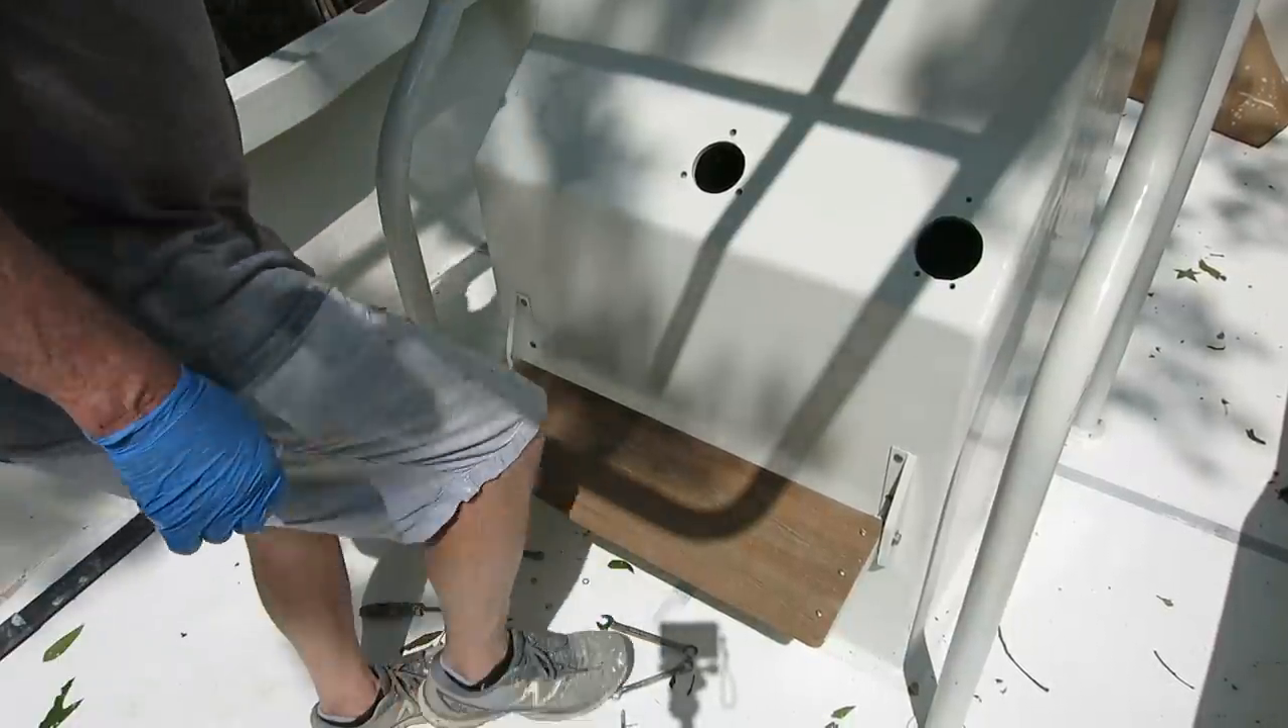Okay footrest is installed and it's good and it's strong.